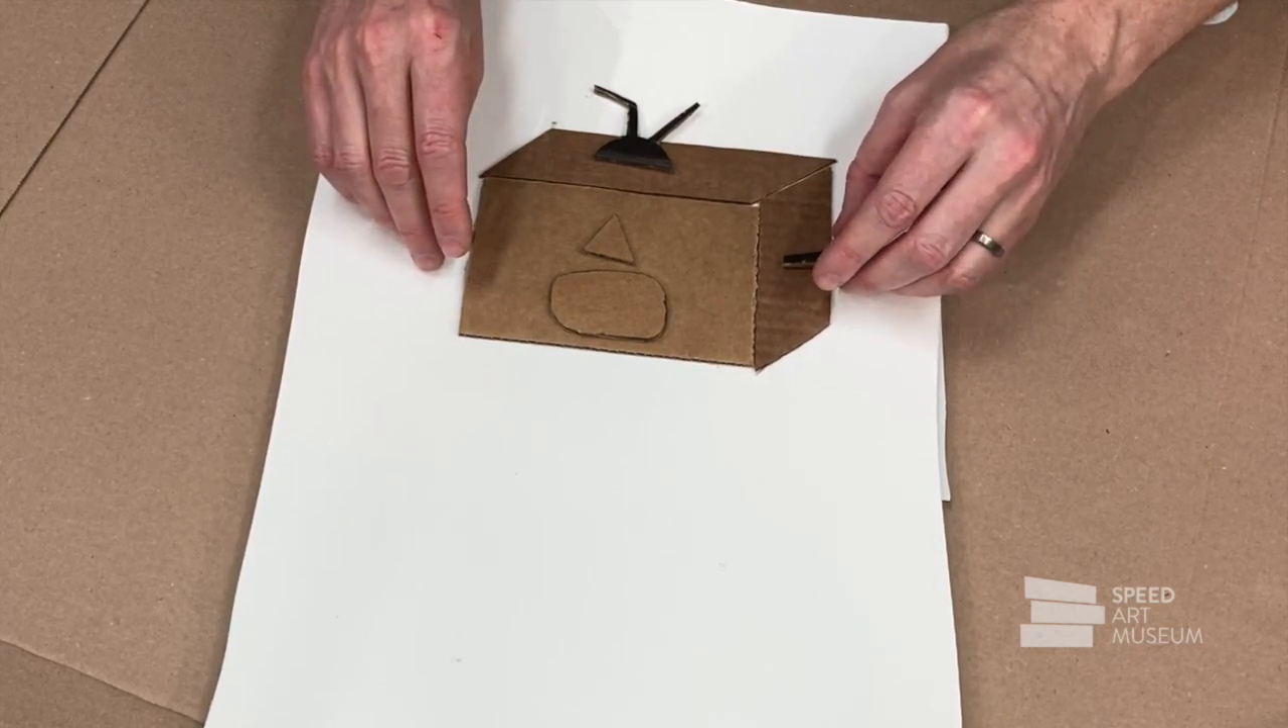So i've got my basic robot face everything except the eyes.